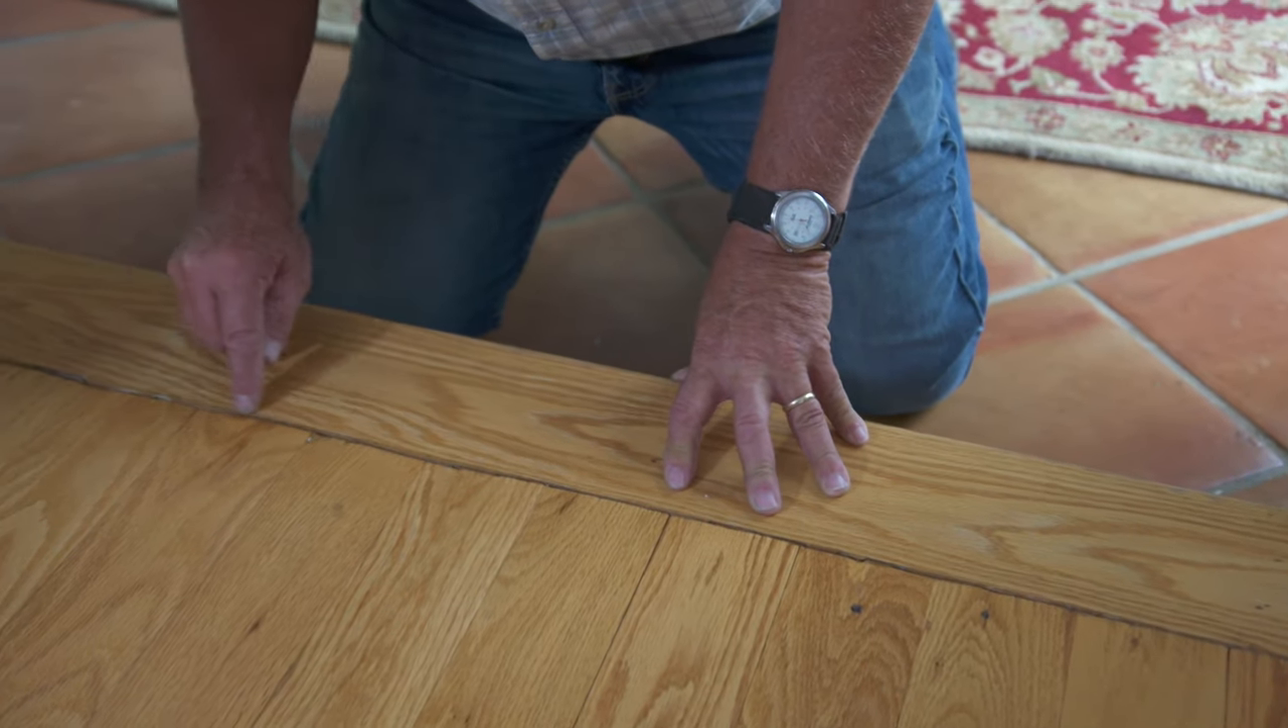Well, it's opened up a little bit, but I can also see that they did a real lousy job cutting the flooring where the nosing's met.